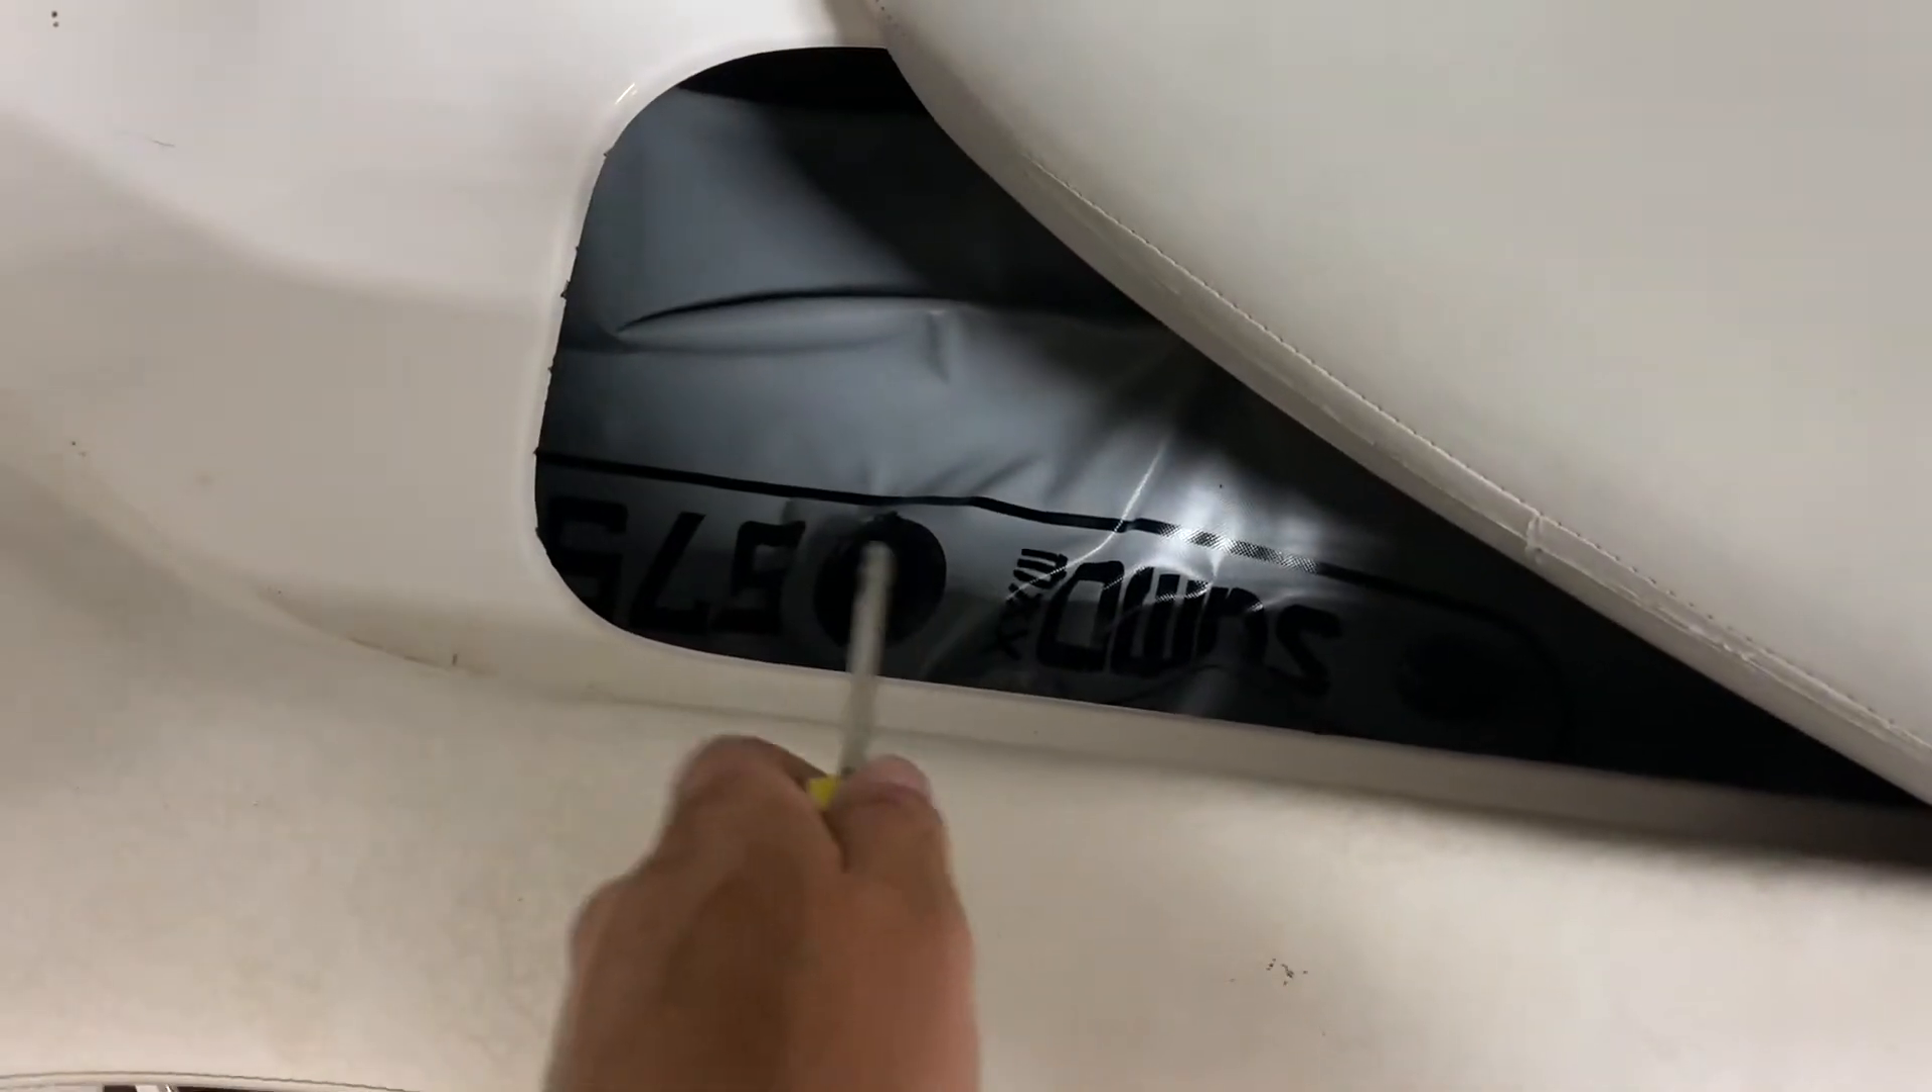So the ballast bag that I bought that's a long rectangle fits here under this seat.